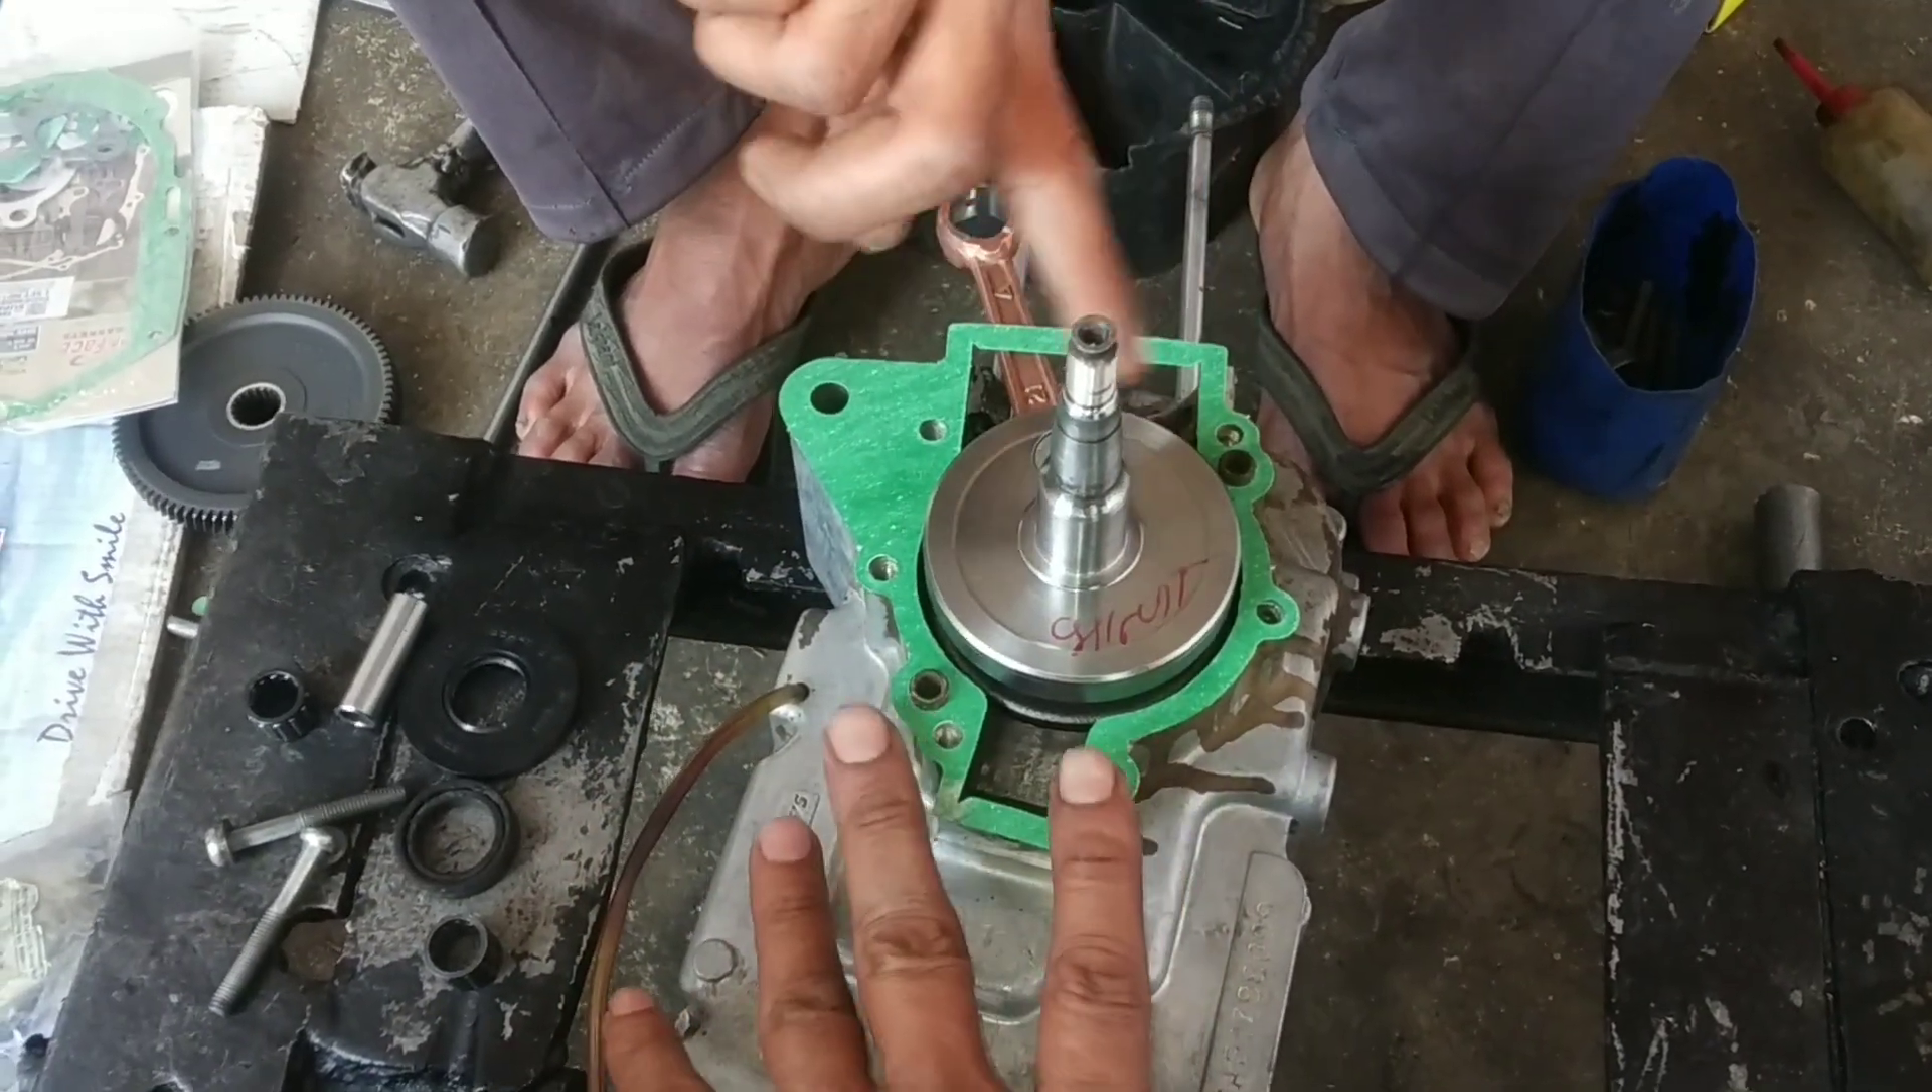जैसे कि दोस्त आप देख सकते हैं पैकिंग लग चुकी है।